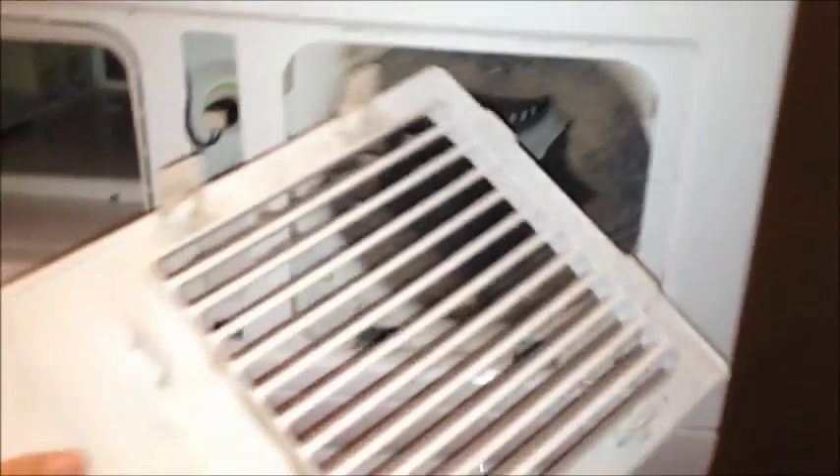Okay, so I've got this panel off.